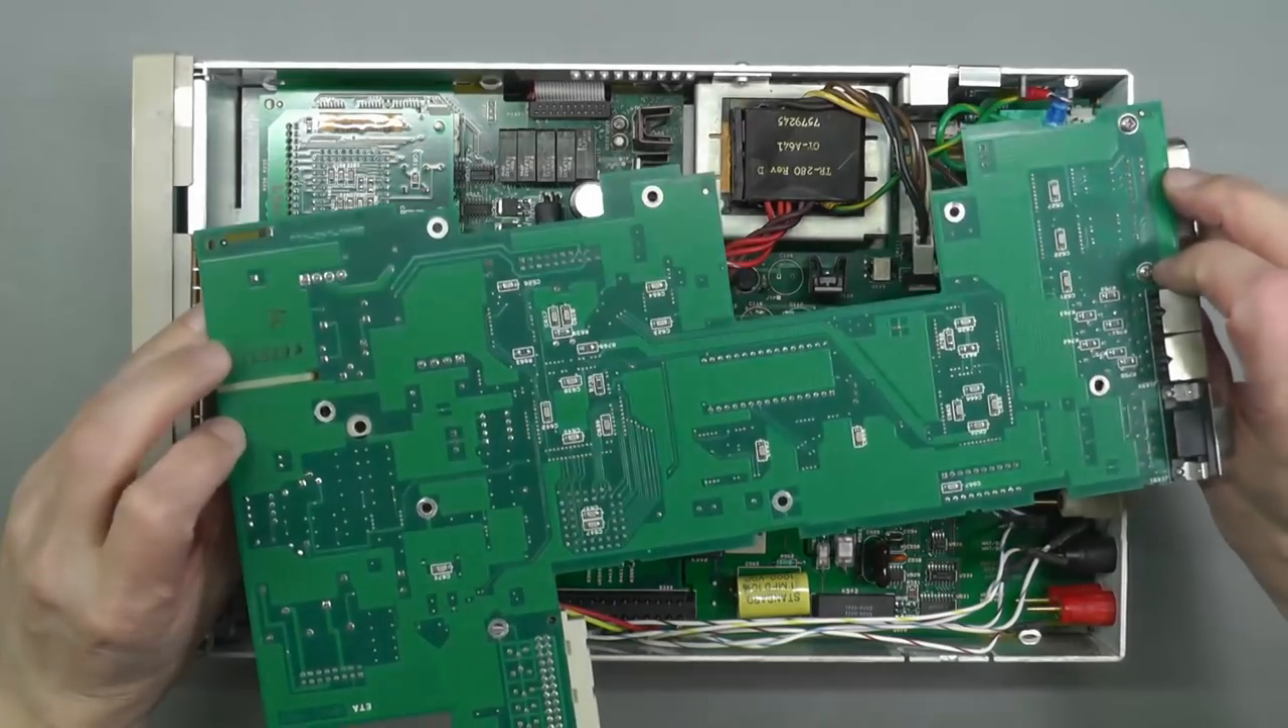So there's the digital board out and it looks in quite good condition.